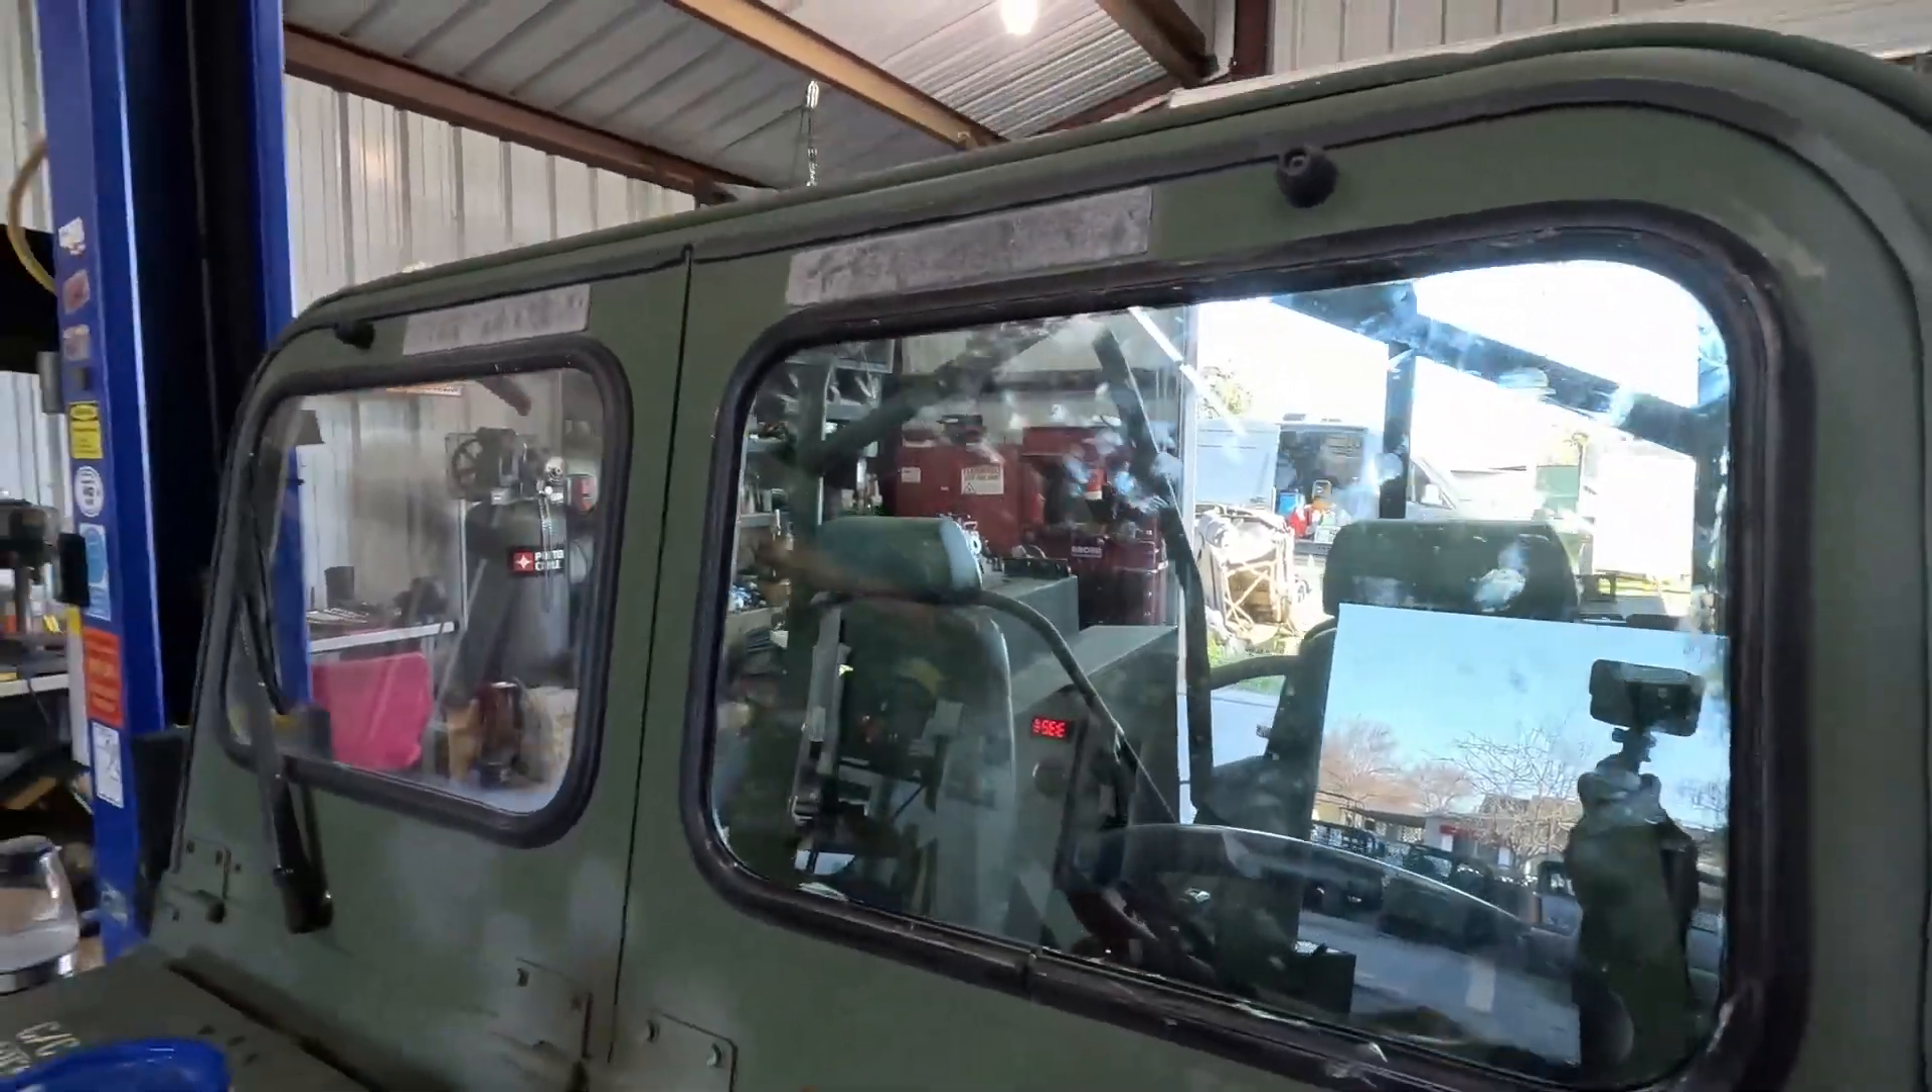It's all the way around and that's it the glass is in.